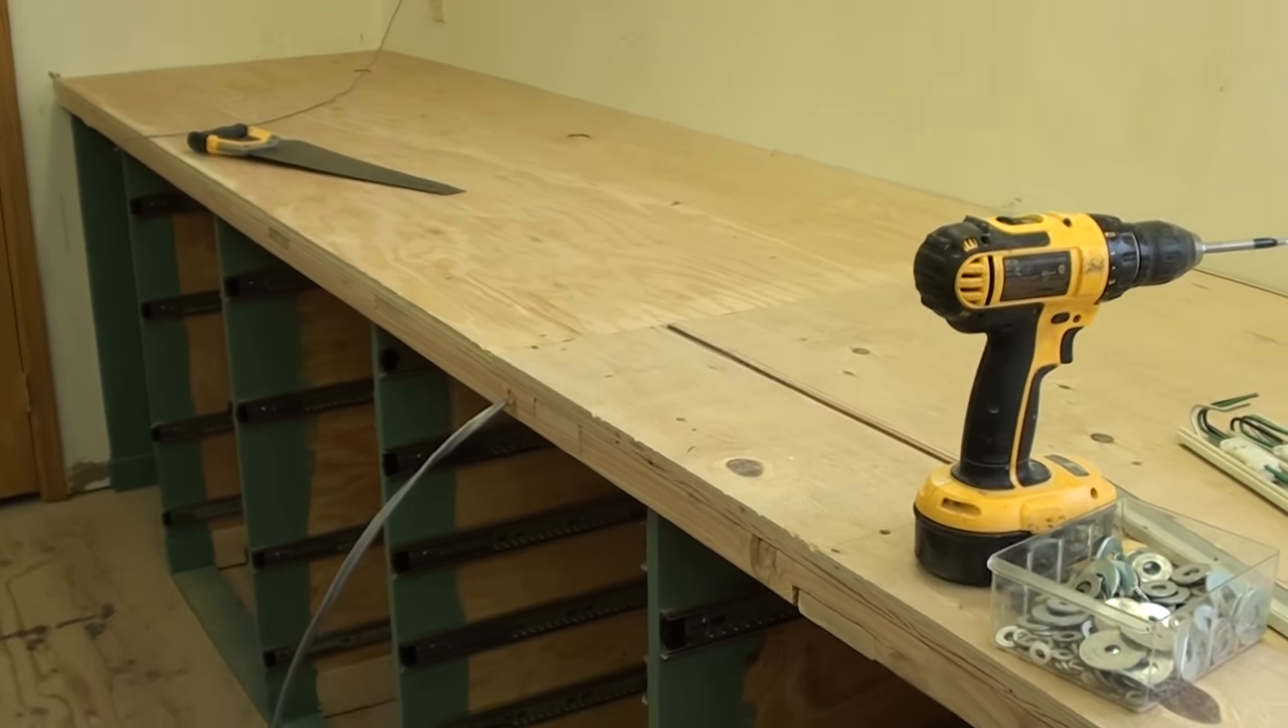Today we got the two by four top installed and got the three -quarter plywood top uh cut trimmed scribed and installed.